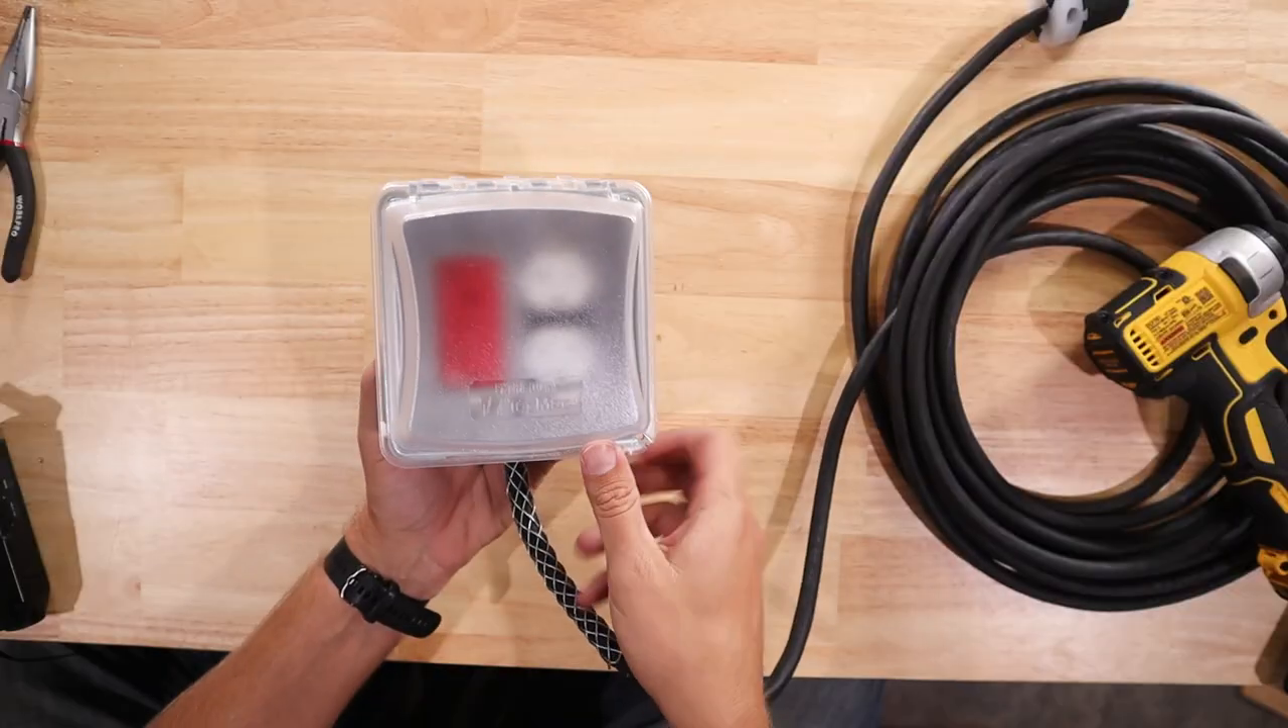We've got our weatherproof cover in on top now.